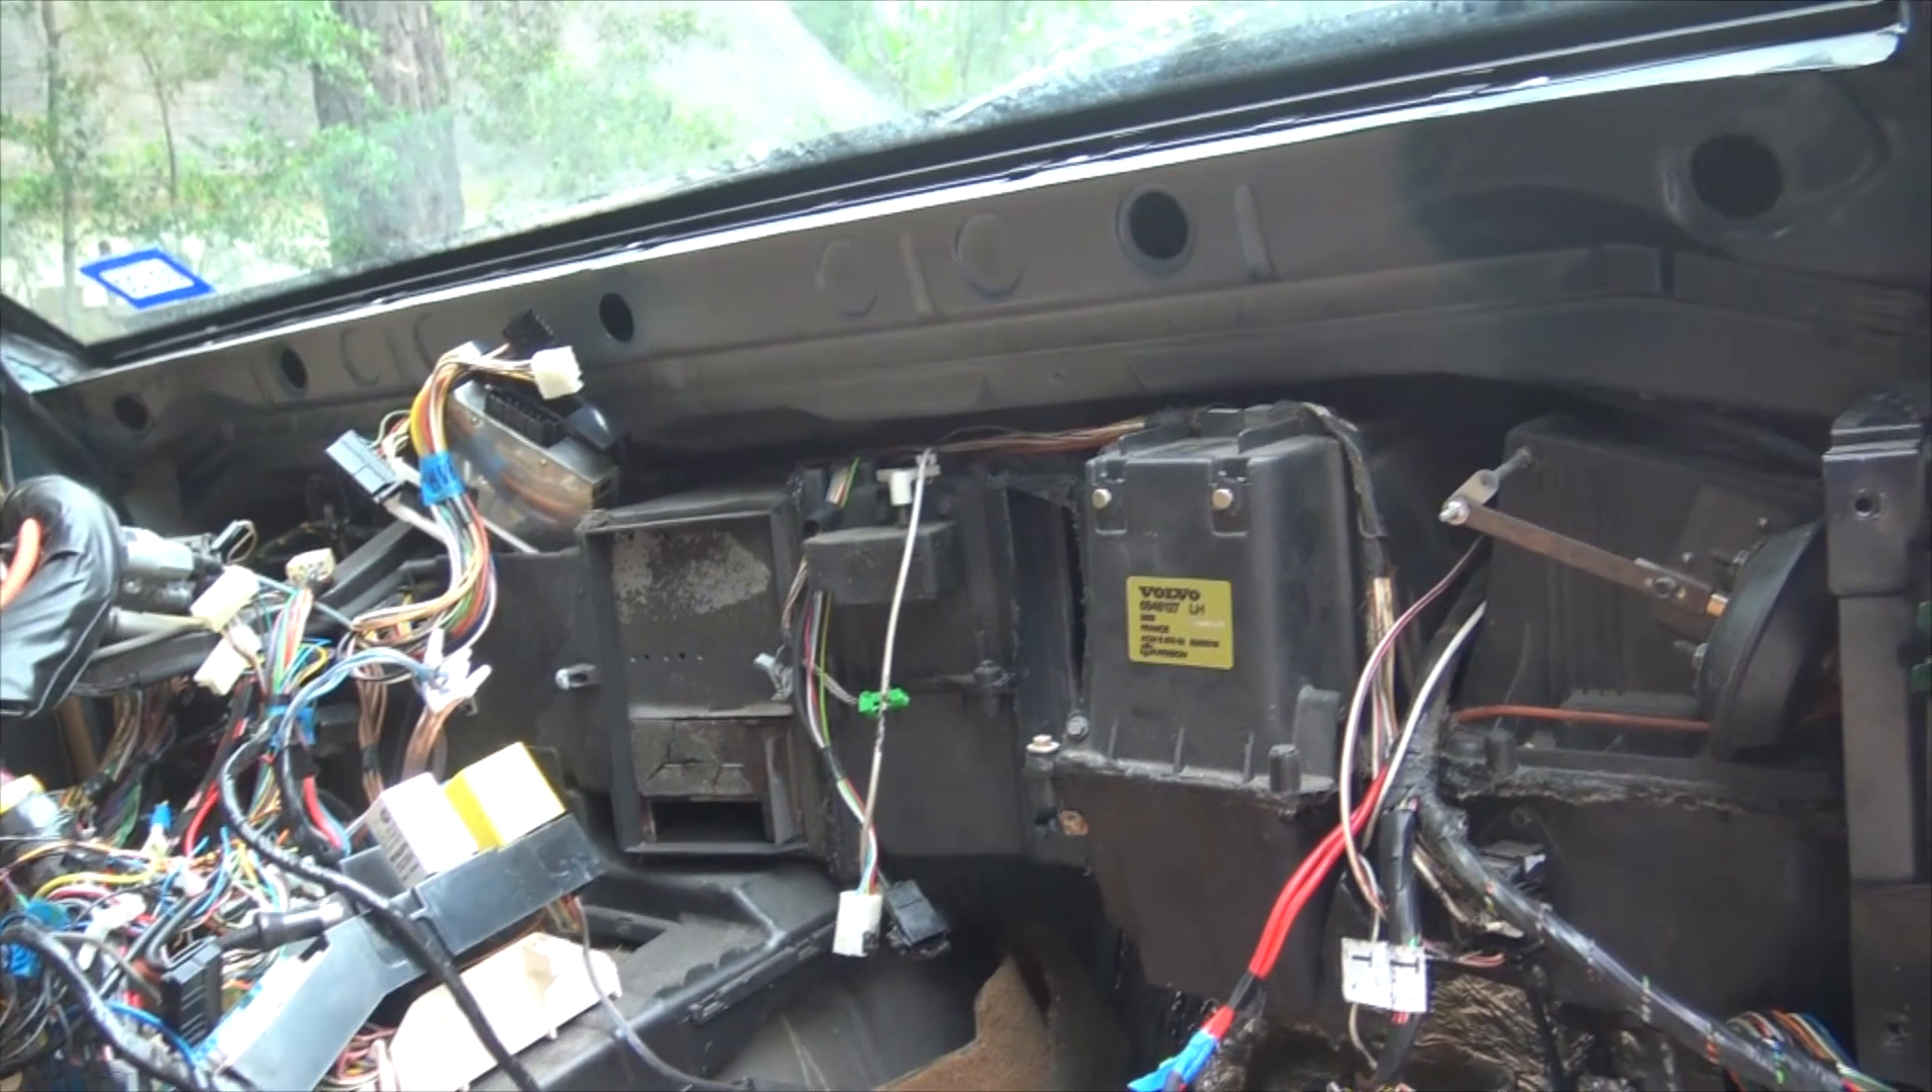You can see we got the whole dash ripped out.